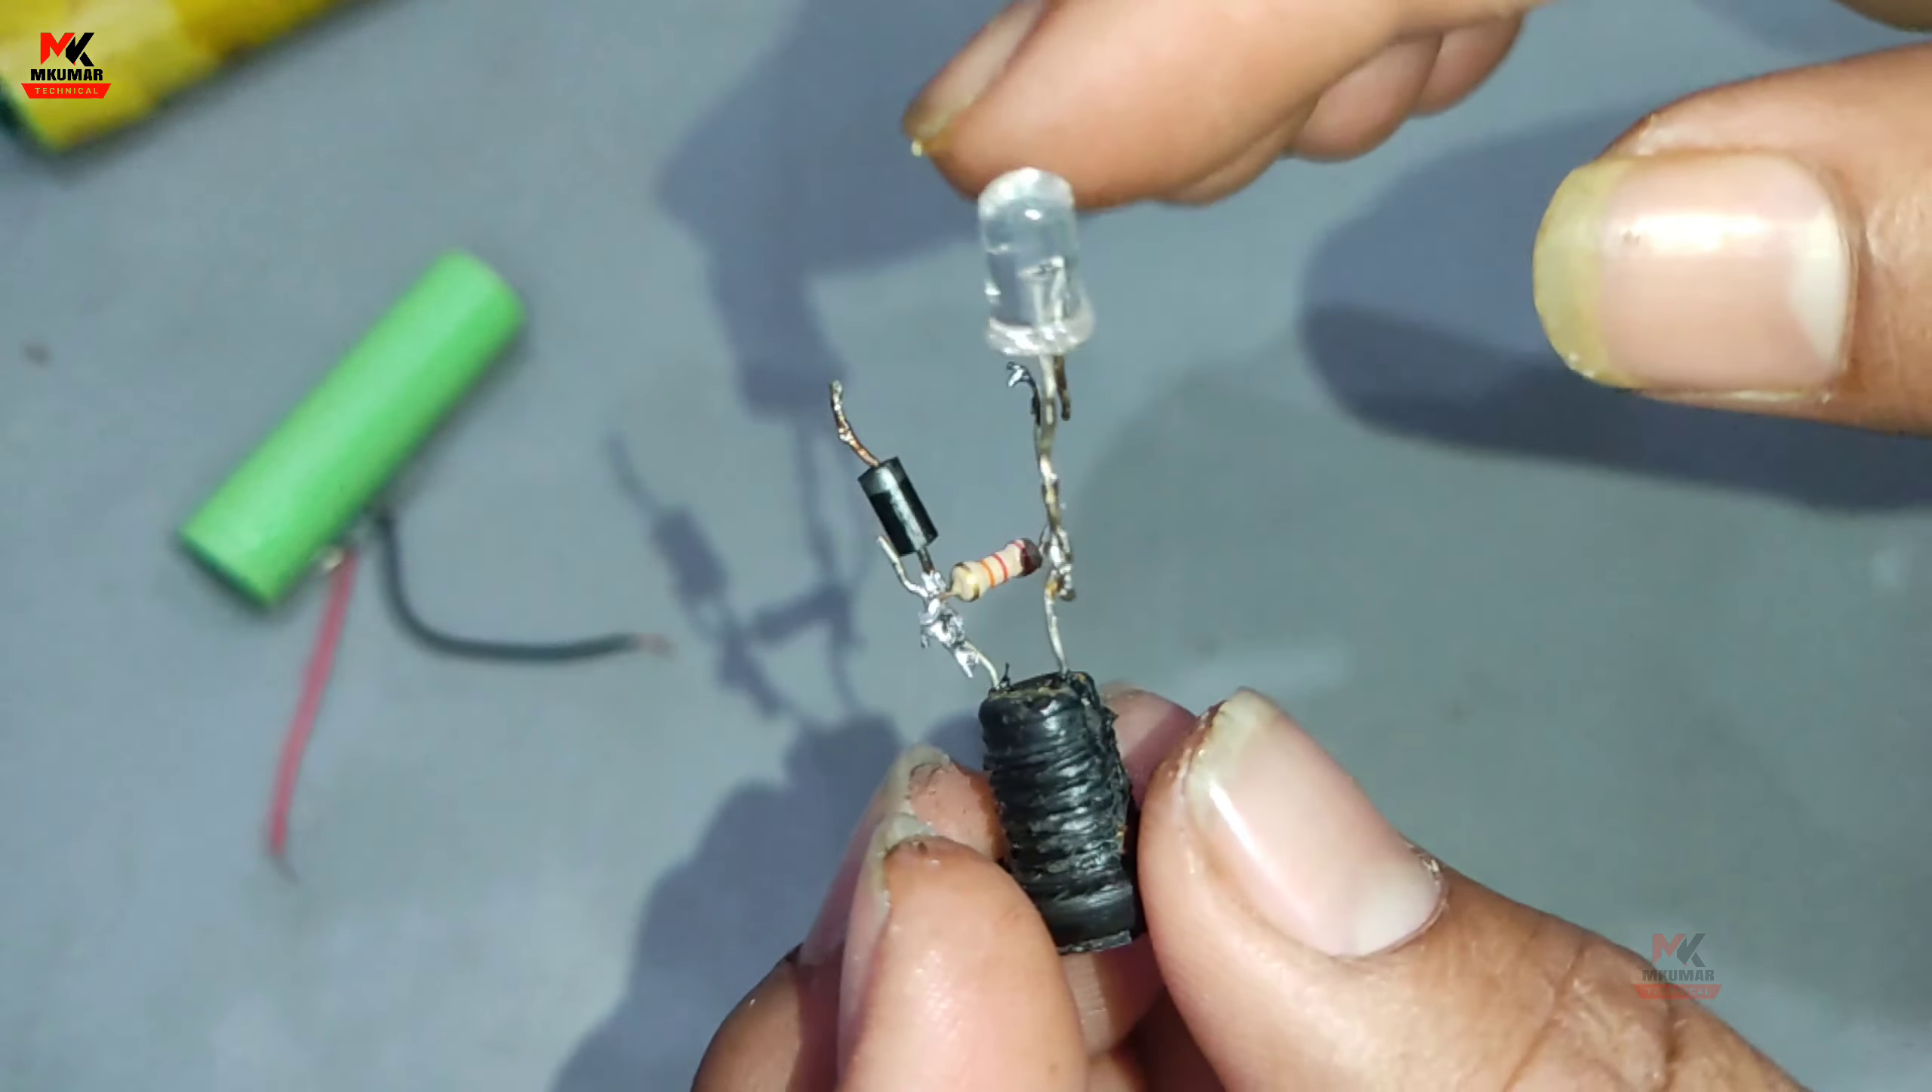तो हमने light को यहाँ पर connect कर दिया है।